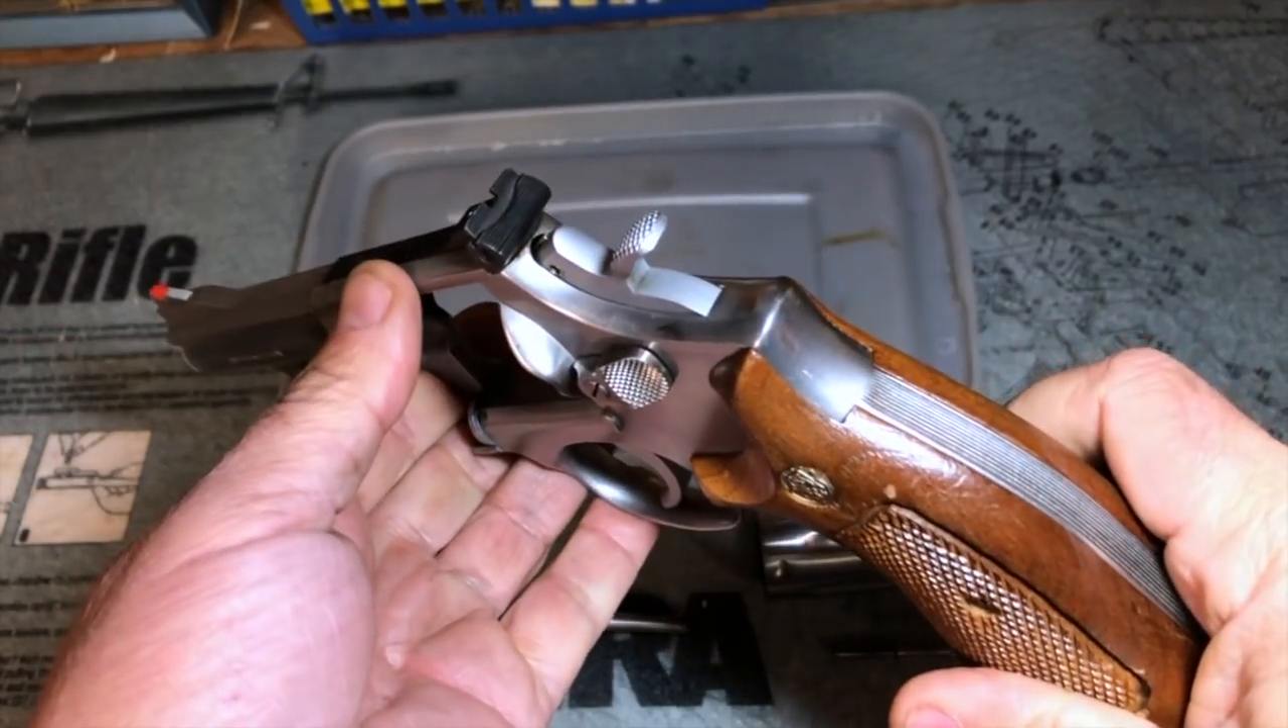And the frame is all reassembled. The grip panels are reinstalled and everything not only appears to be working properly but it feels much much better.